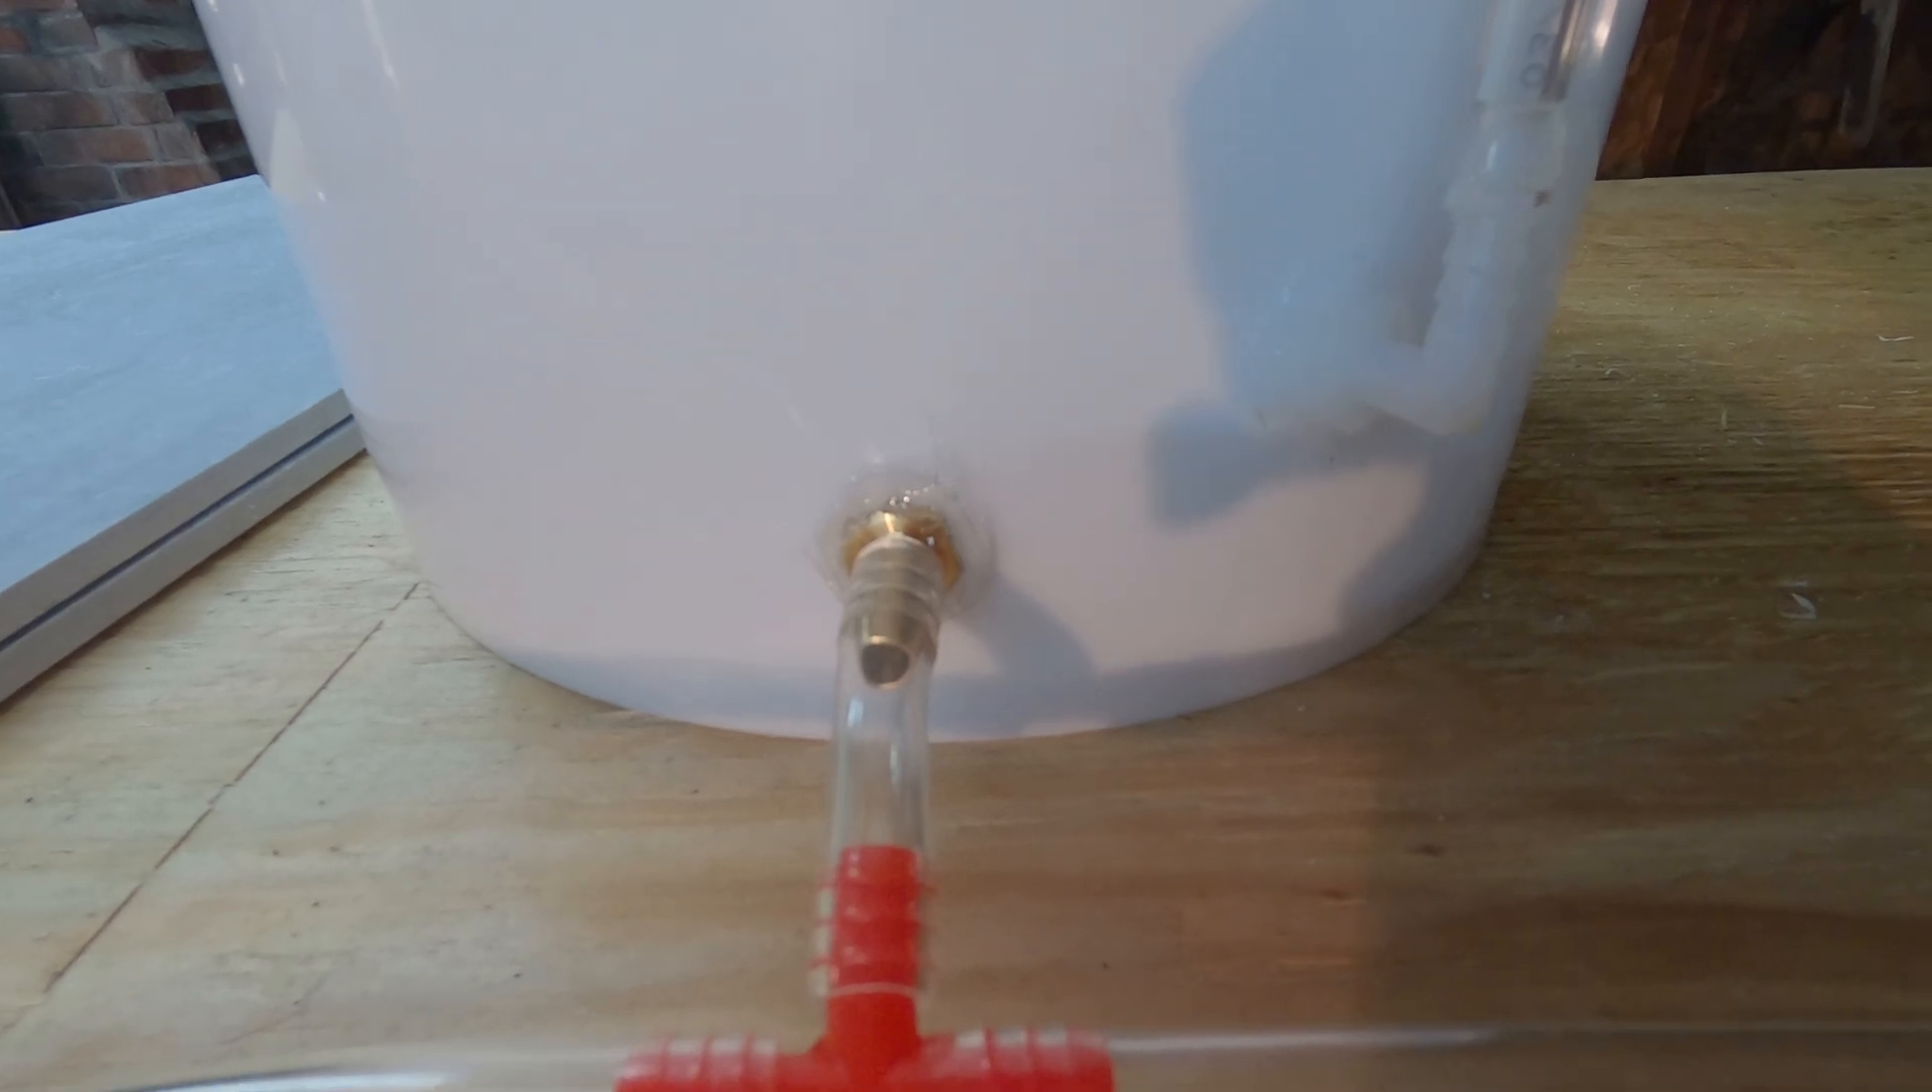Now we've got our tubing rigged up.